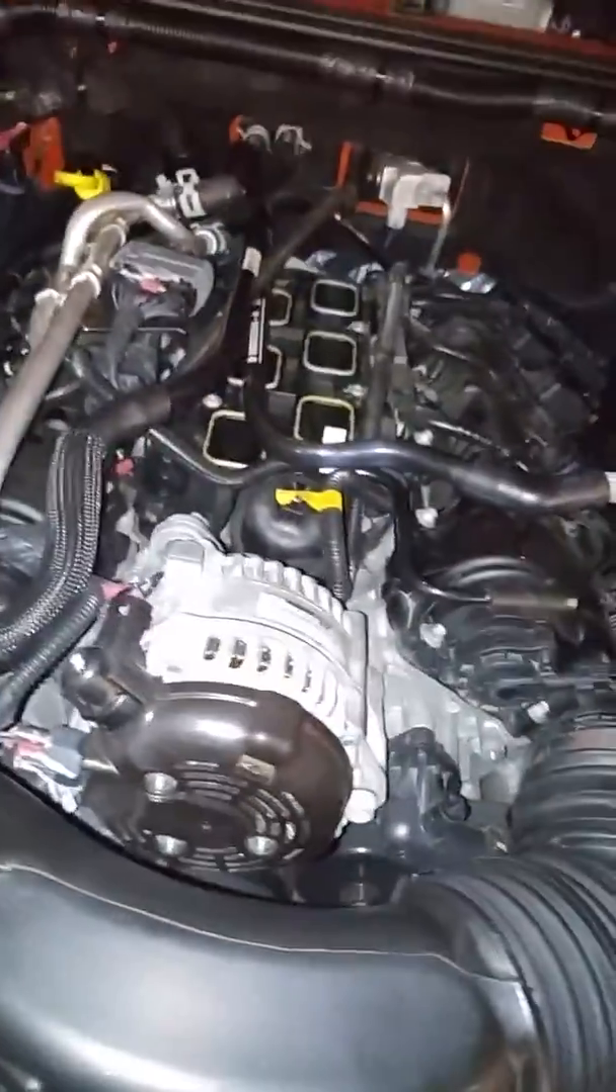What's missing is the engine cover goes over the manifold.